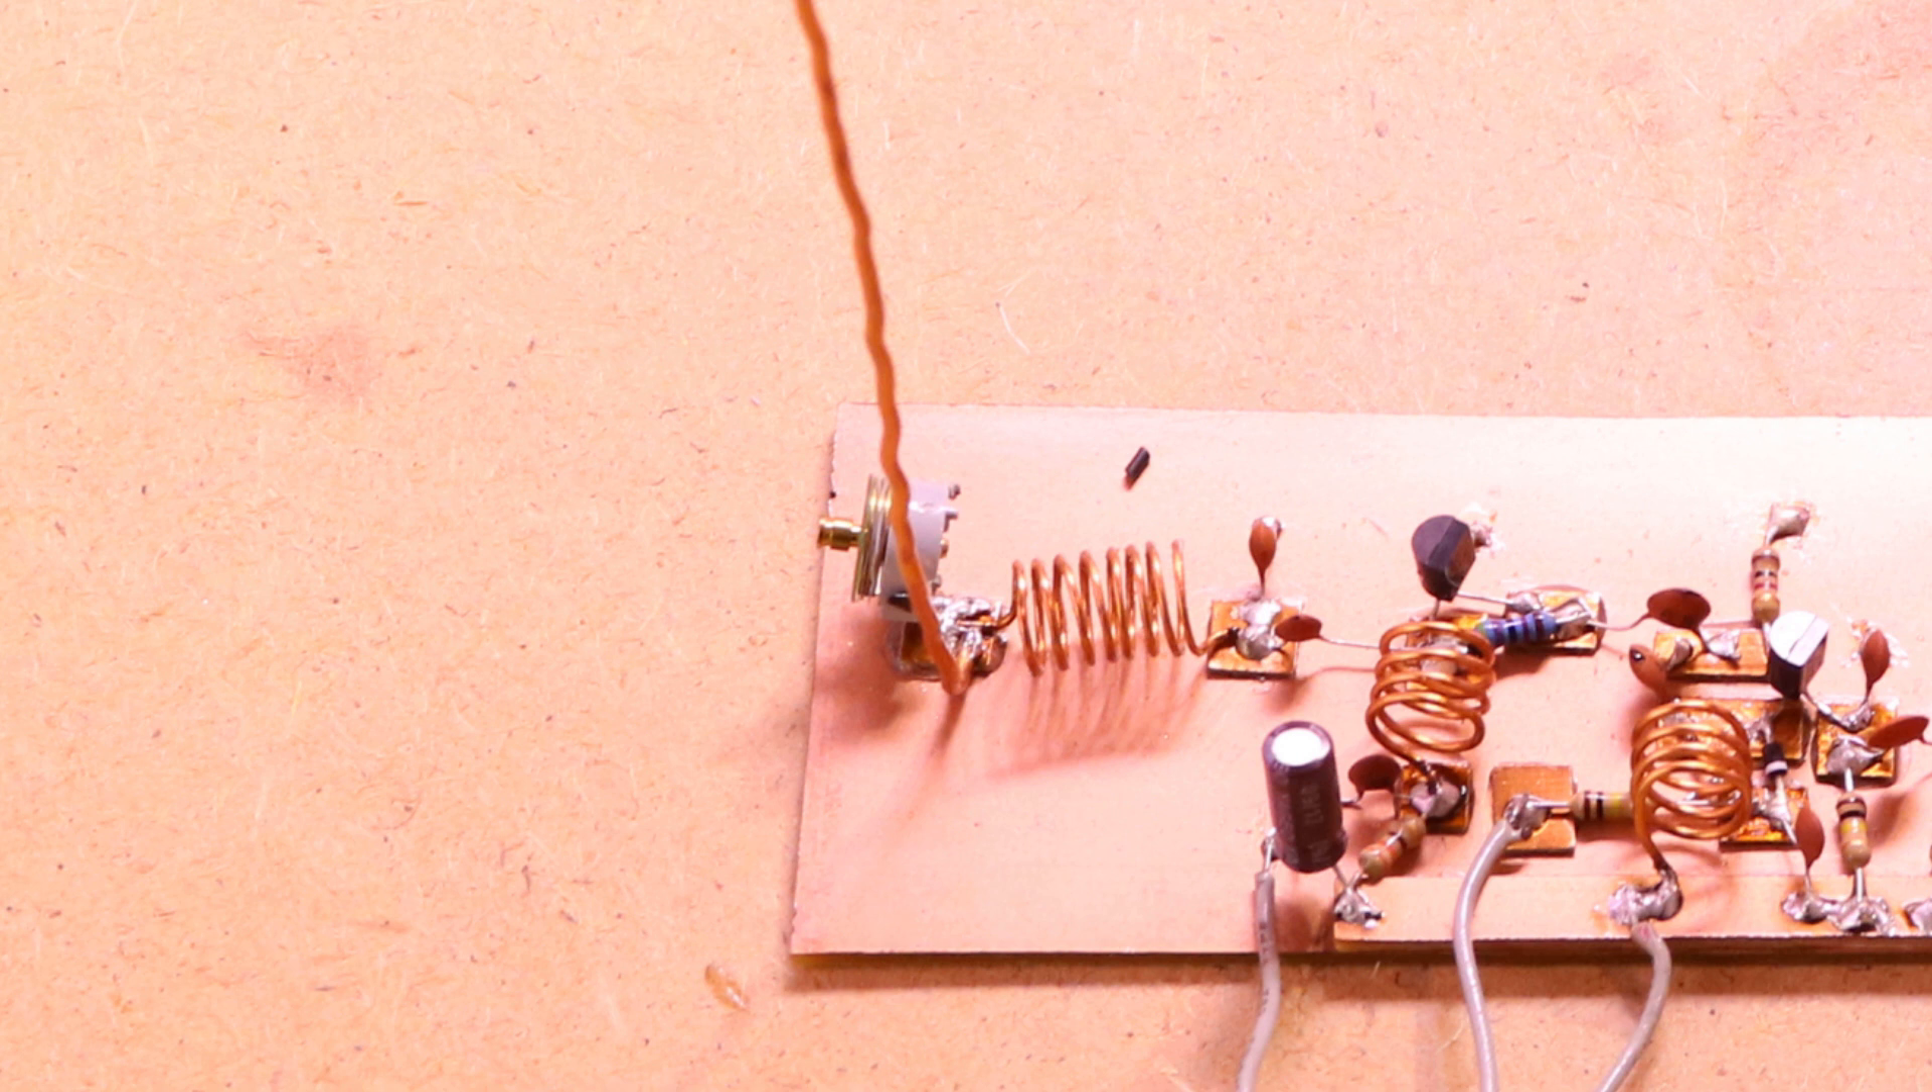The antenna I soldered to the pad with the 40pF trimmer capacitor.